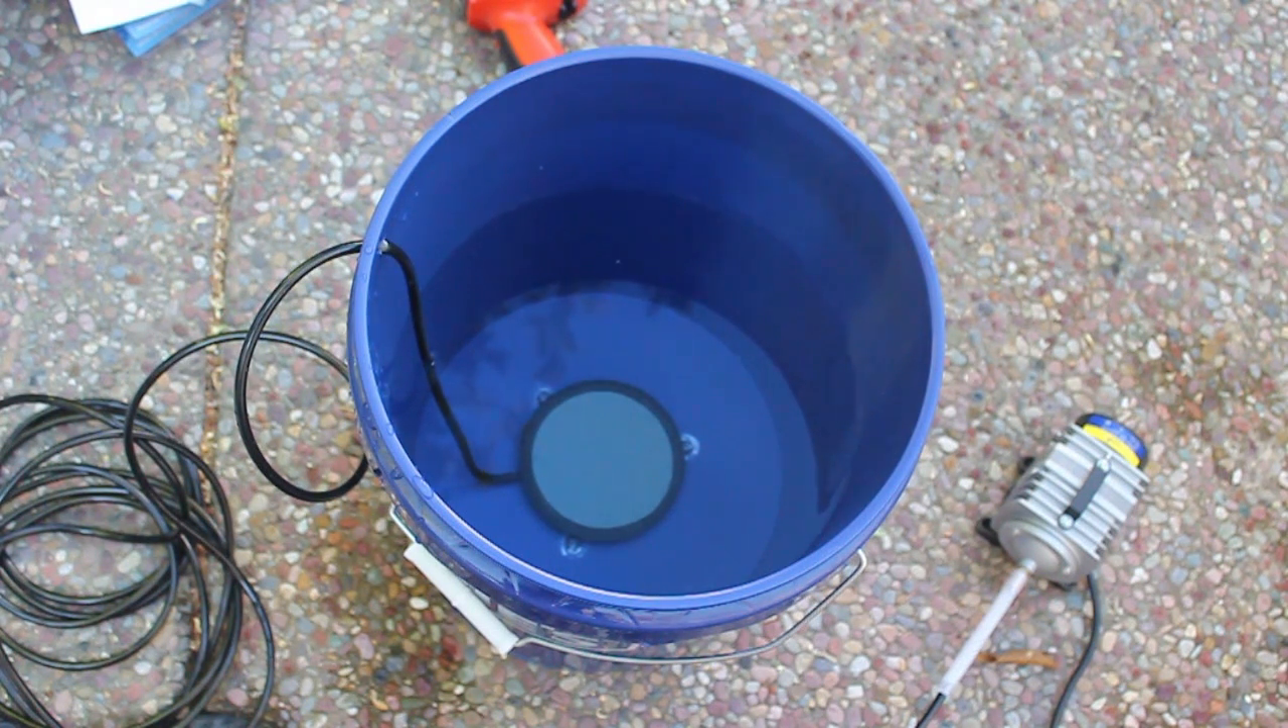We've got our air stone in there ready to go.